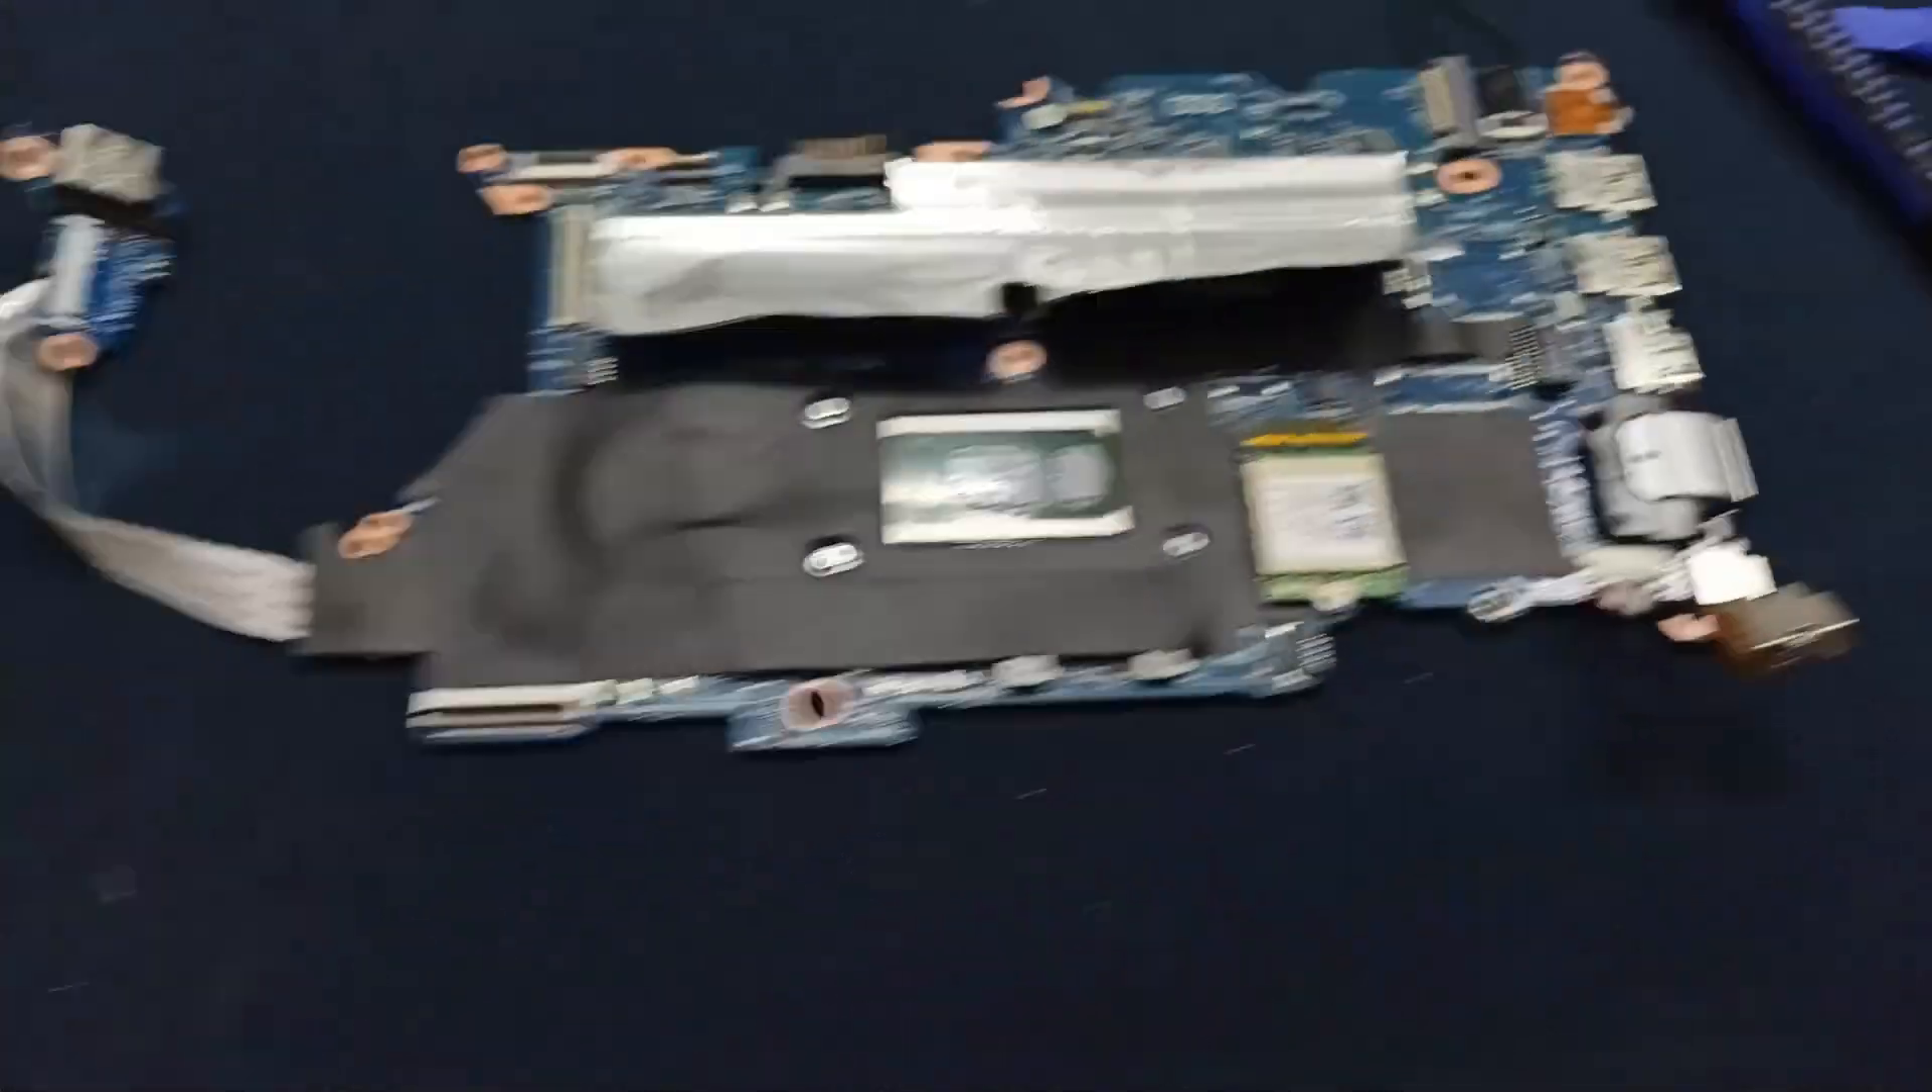Okay our motherboard is removed from the casing.